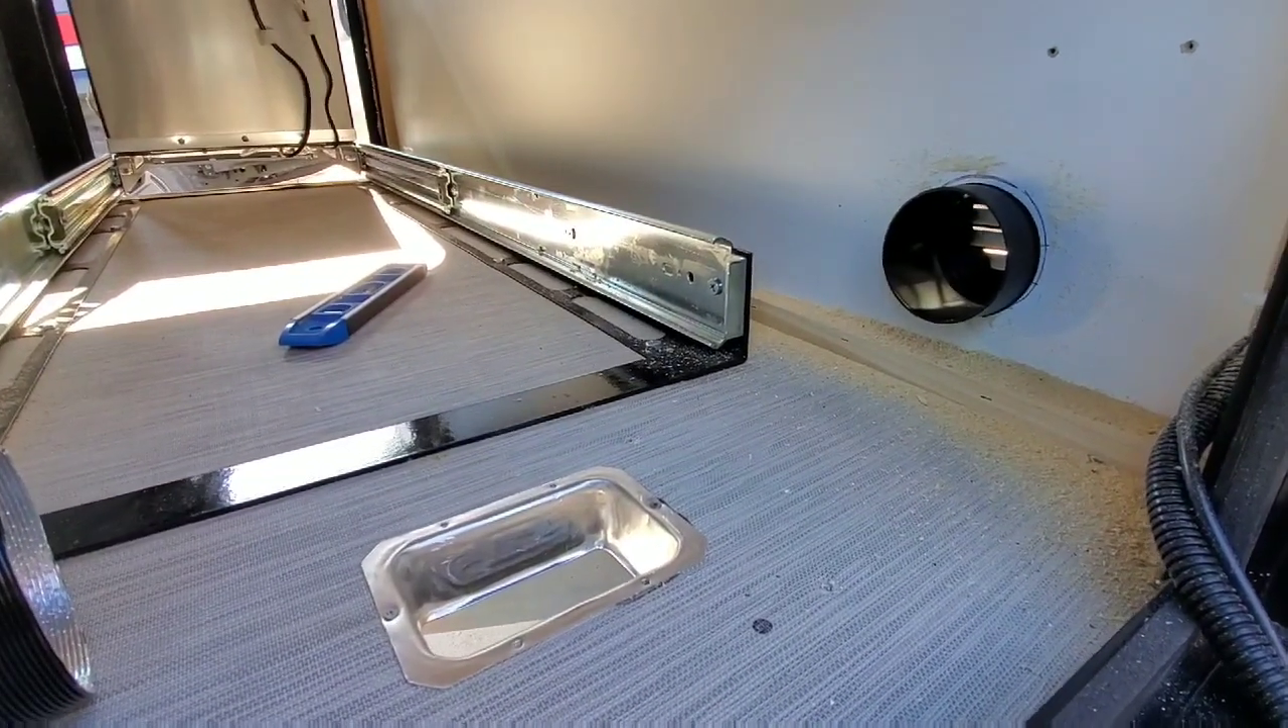There's the hole going into the trailer I put the vent that came with the system in there uh for now.